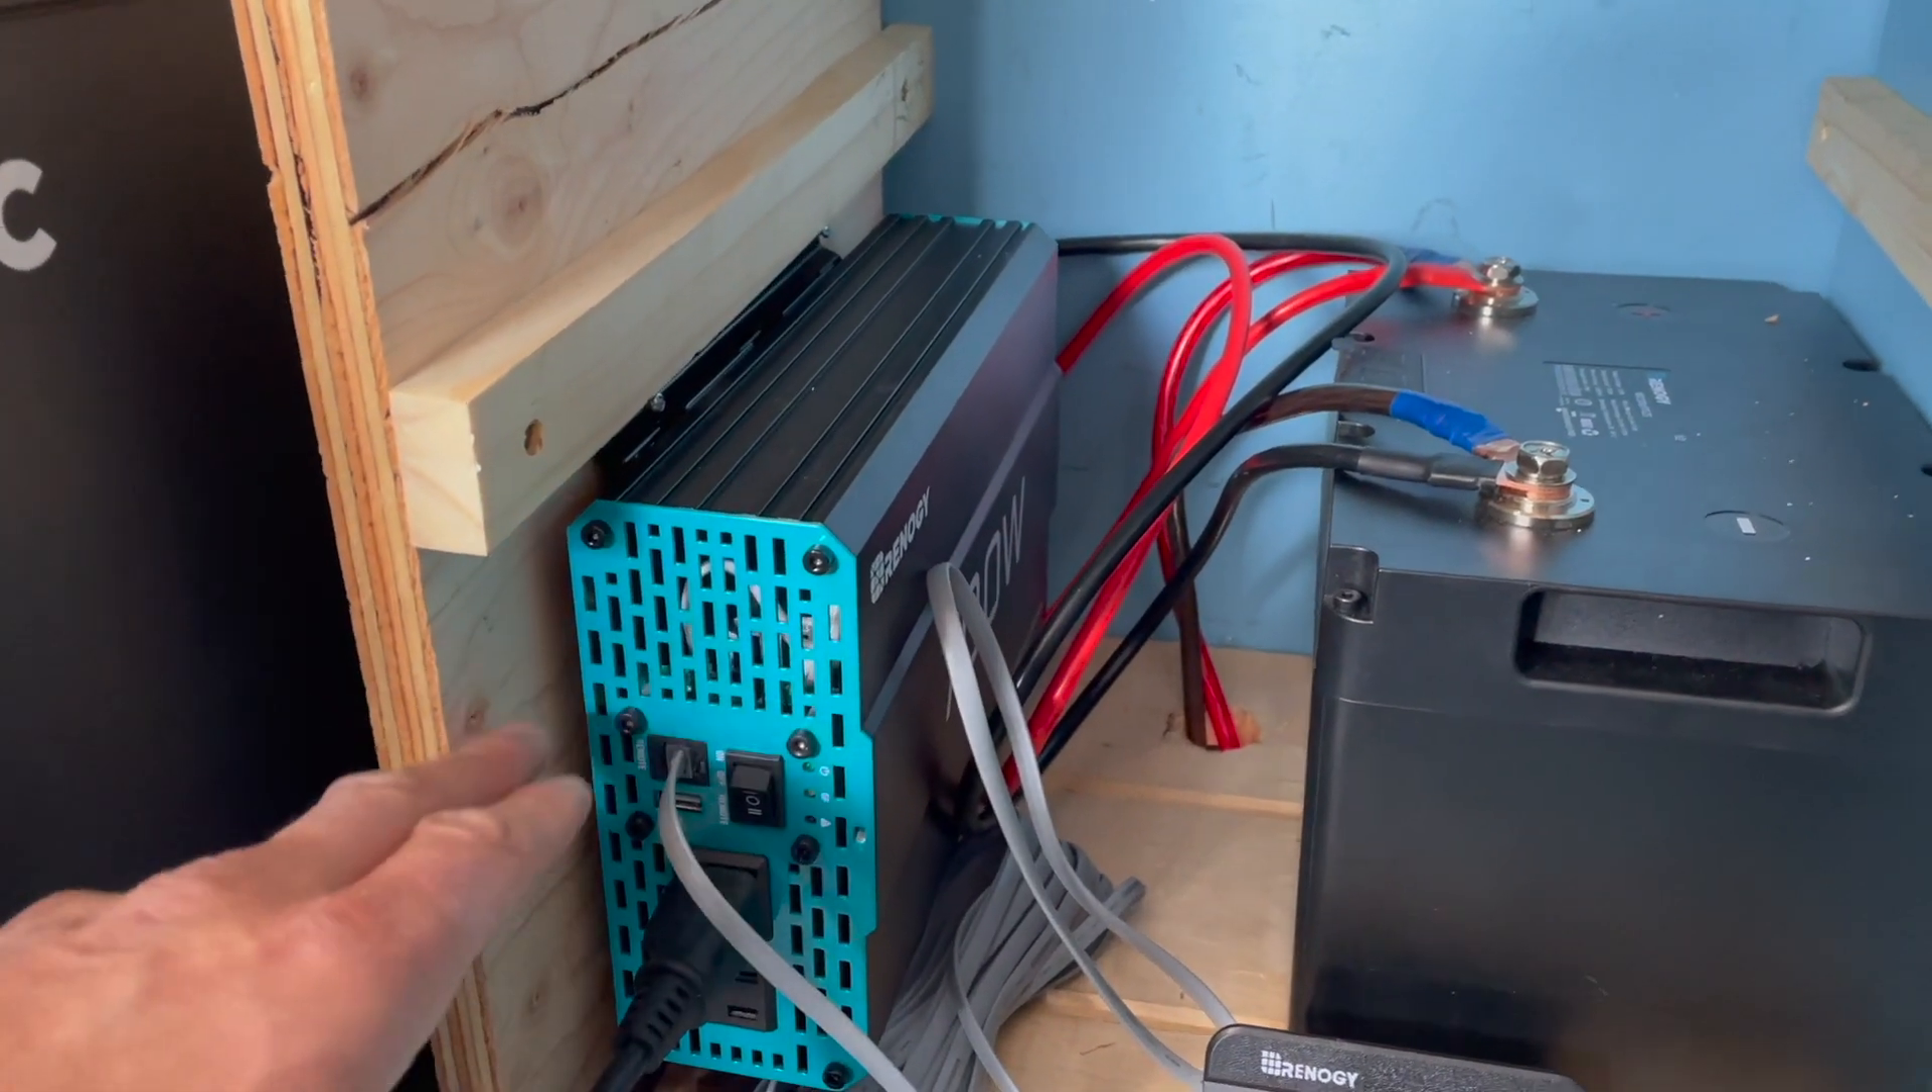The battery is hooked up. The inverter is hooked up.